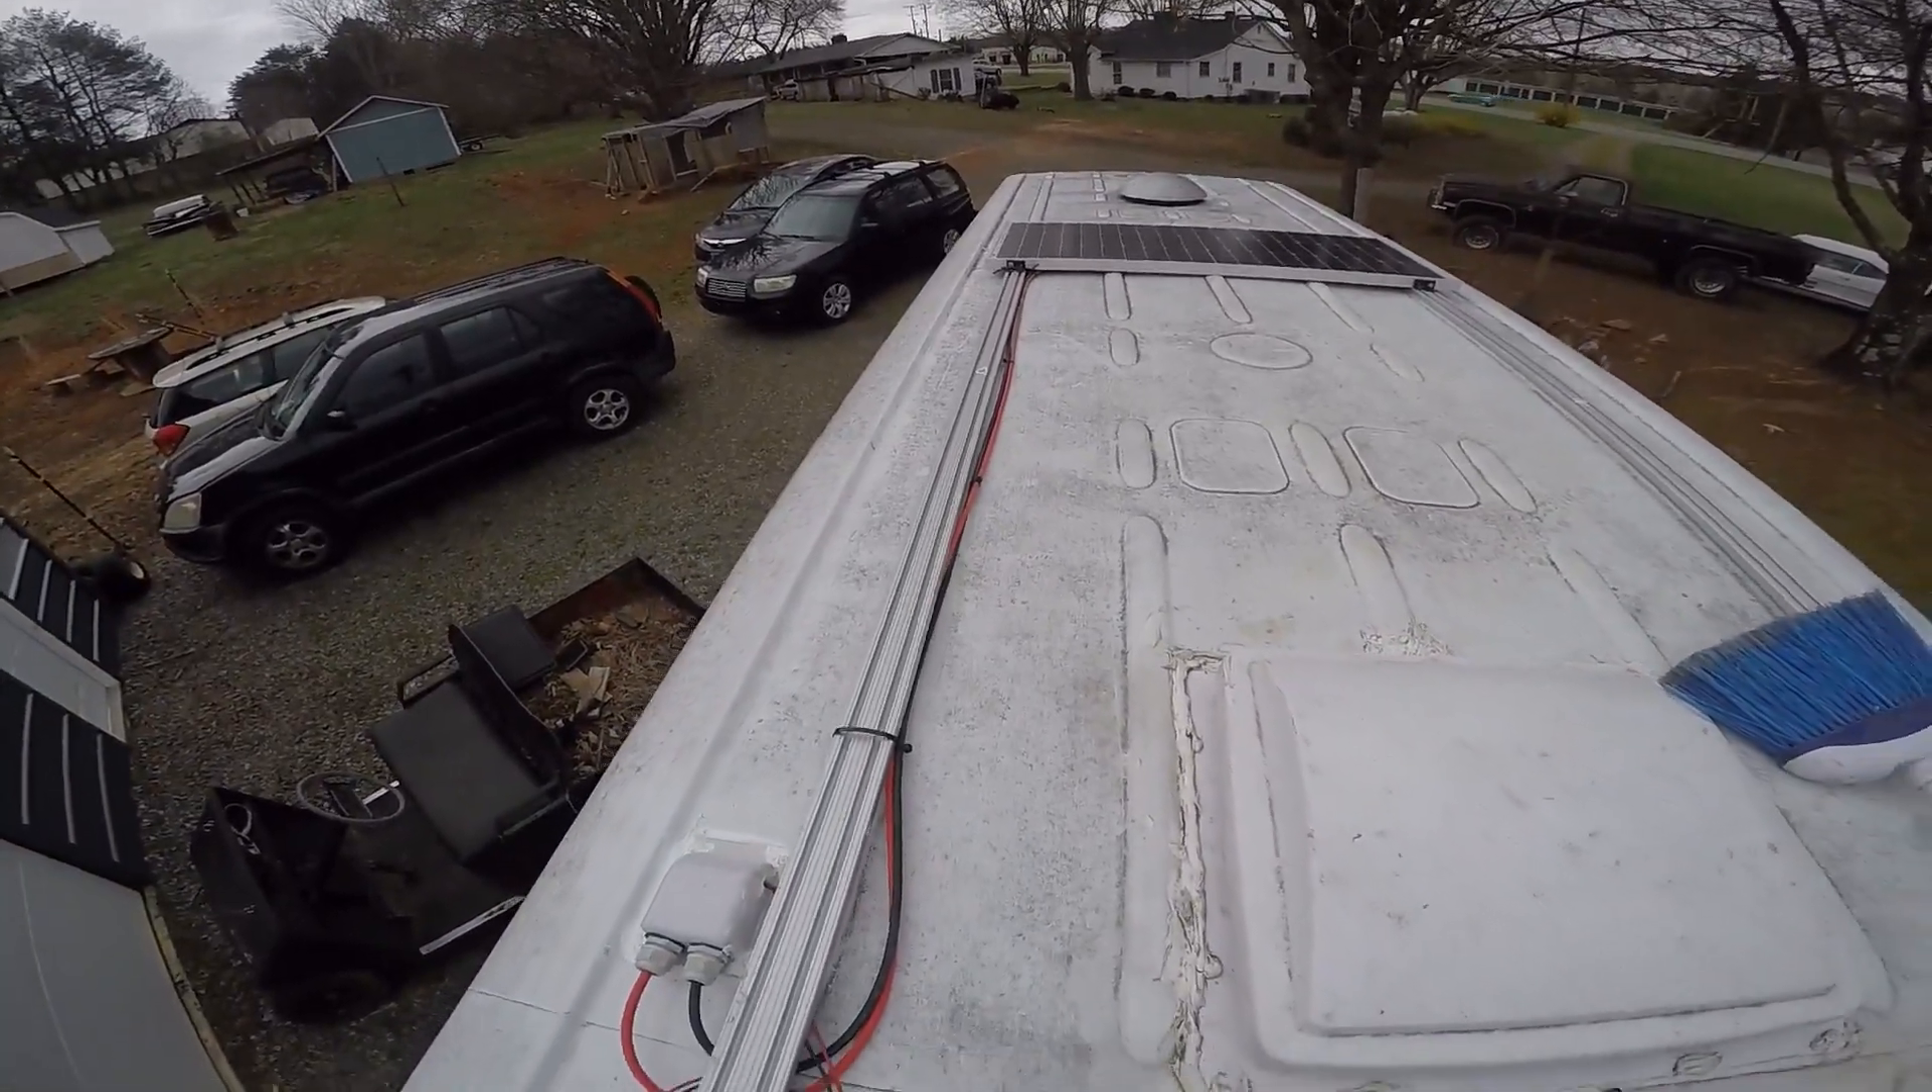There it is. It's finished. My first solar panel.